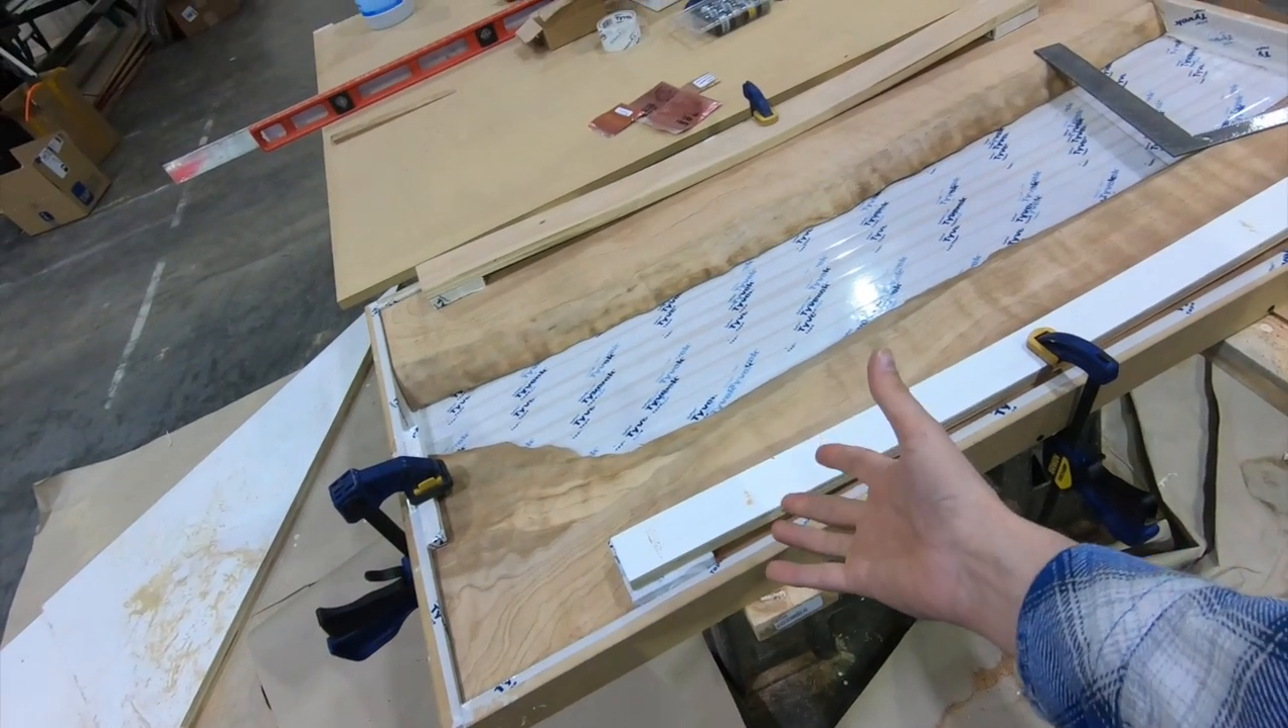So we have the table set up in the mold here.